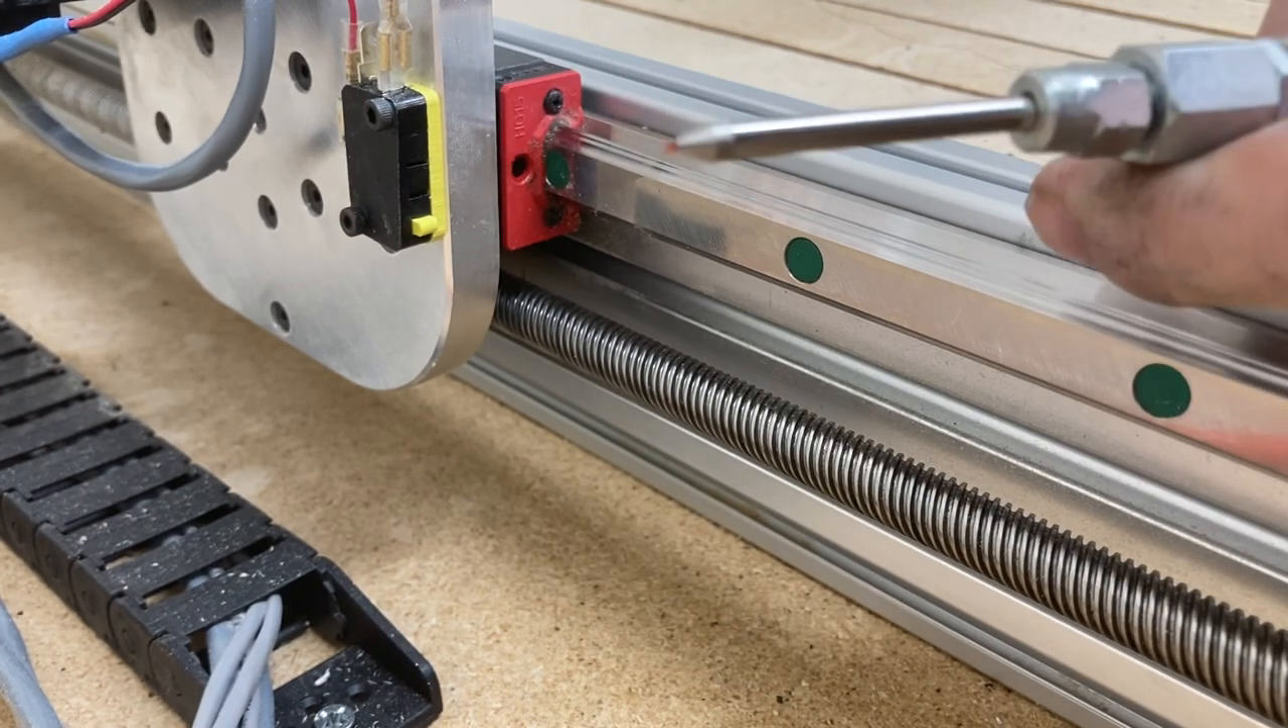Now you can see I have this needle in position on the end of the grease gun hose and if I squeeze the handle you can see that very thin stream come out.